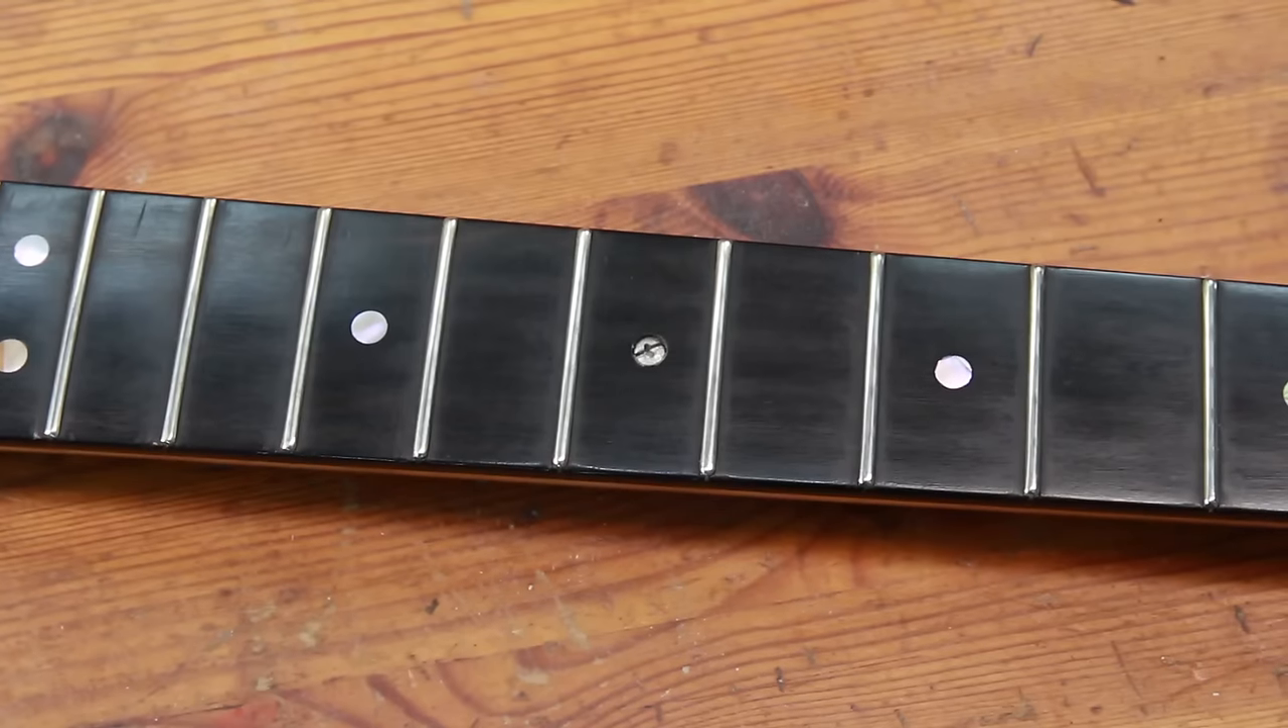Now you may have noticed this I've taken out the the dot mark at the seventh fret and you can see a screw here and I just wanted to confirm that this neck has a fender biflex truss rod system.